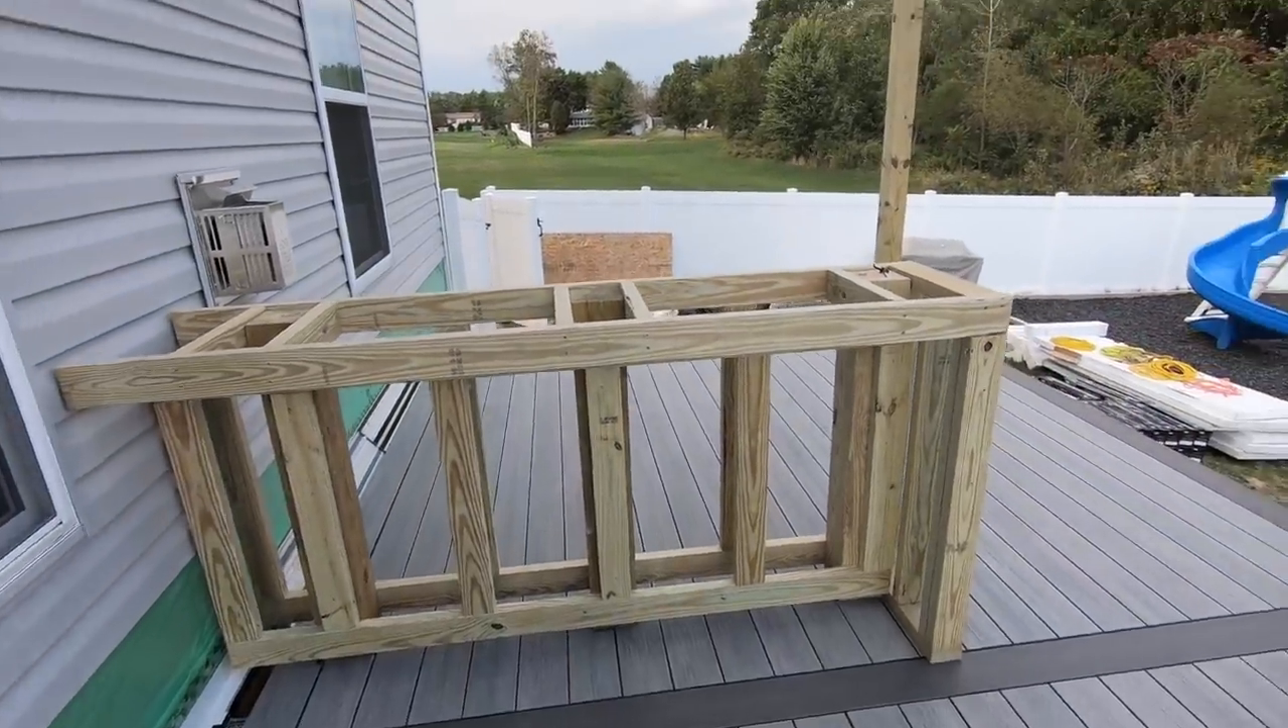I just finished framing up this bar.